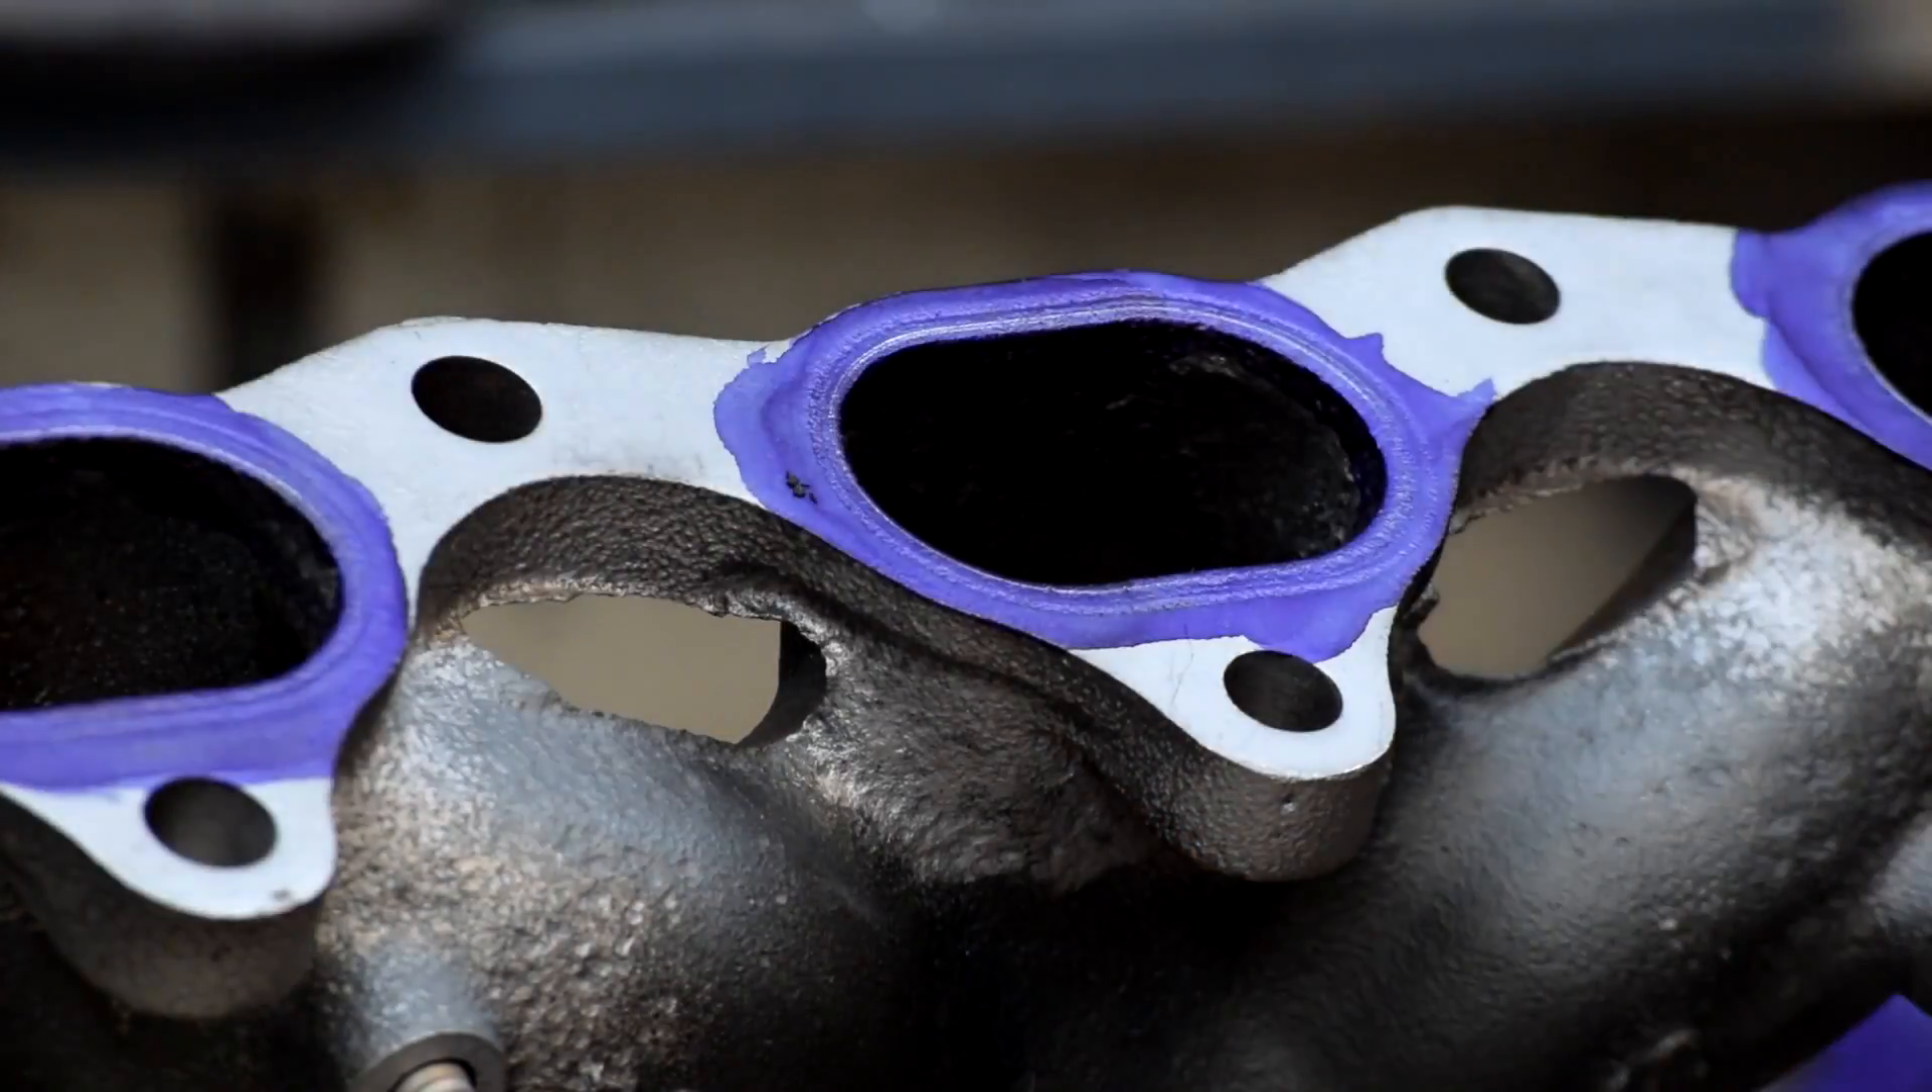You can see we've scribed around the inside of the exhaust gasket right in here to show the profile that the gasket takes relative to the port. And you can see there's a little bit of a stepping here. I mean, there's room to cut back on a little bit of the material here and match this profile exactly to the exhaust gasket.